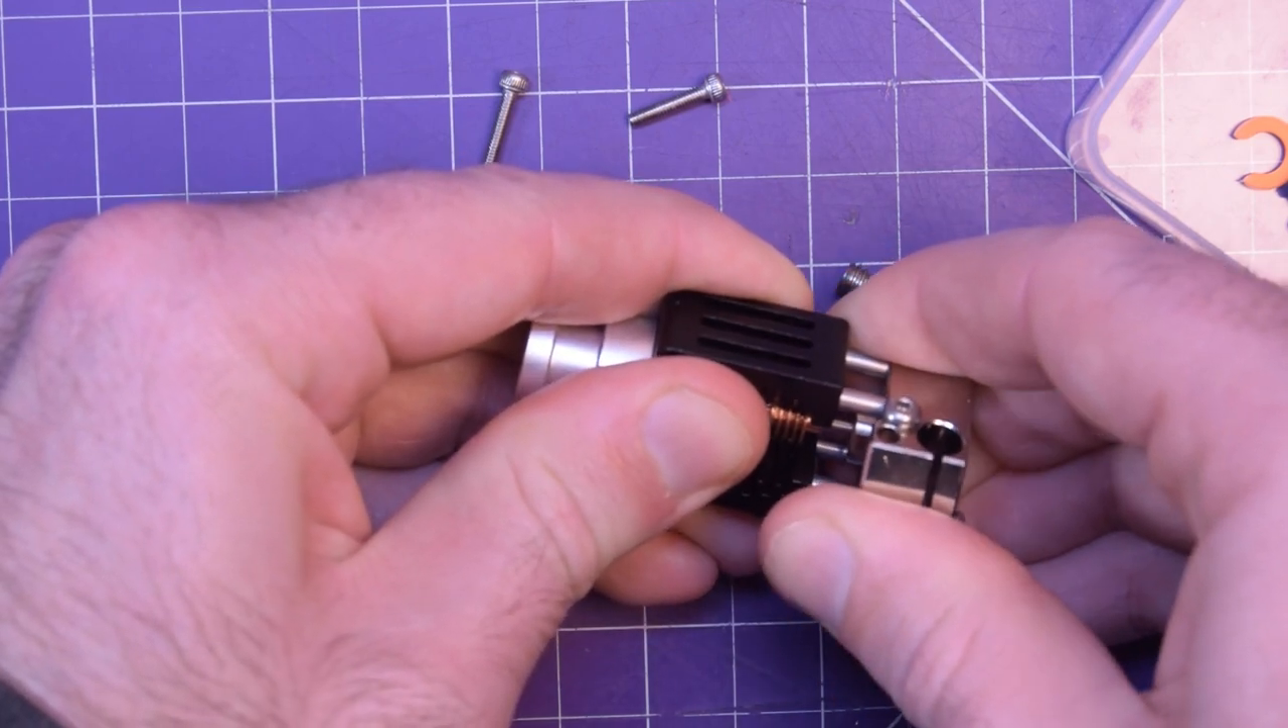Um, so I got the screws out.